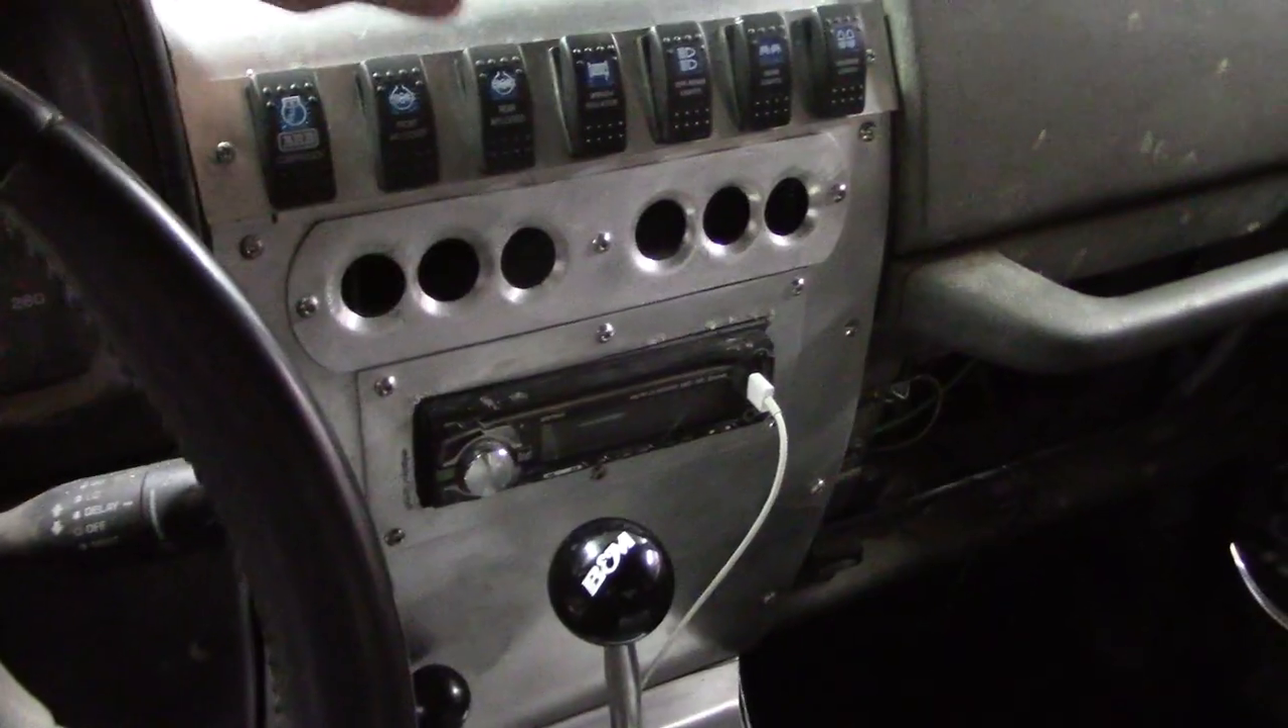I've got all the switches up there.